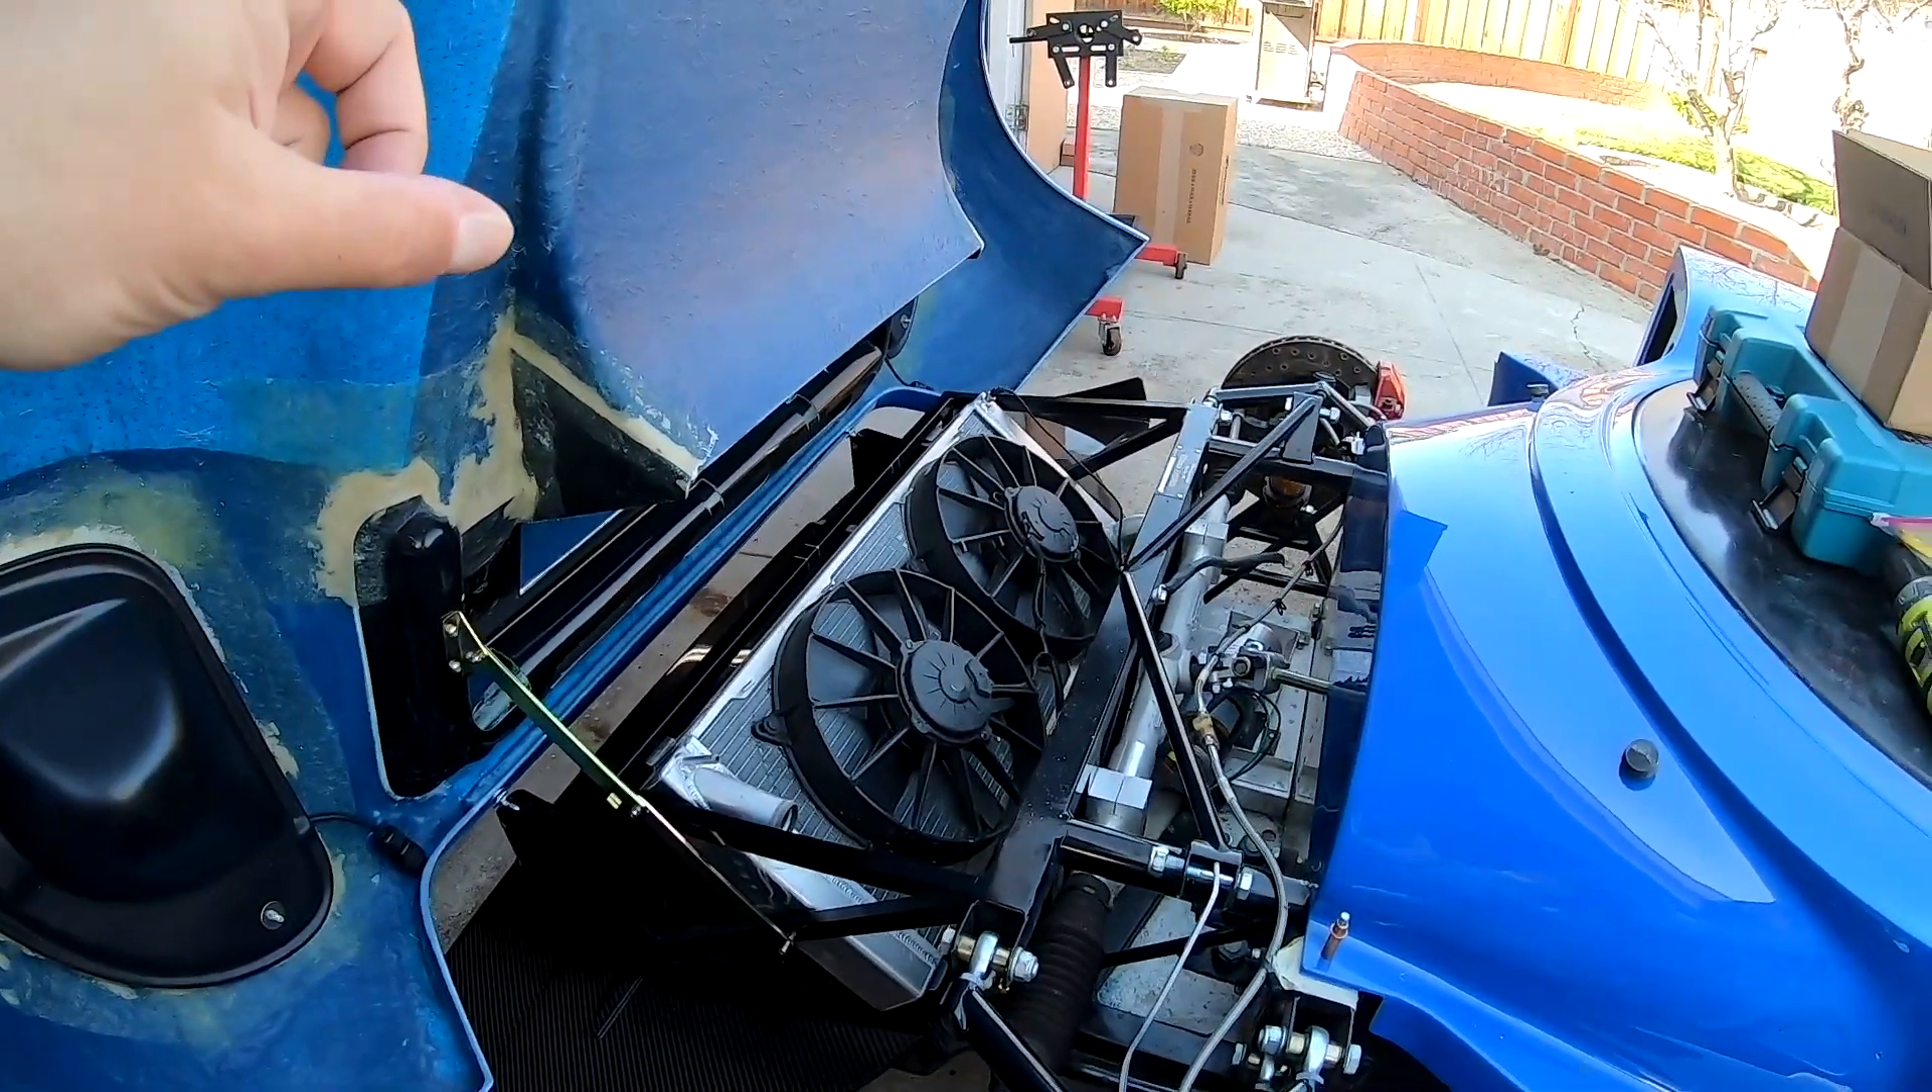All right, radiators in place. You can see, so this is the larger CNR radiator with the much larger fans.